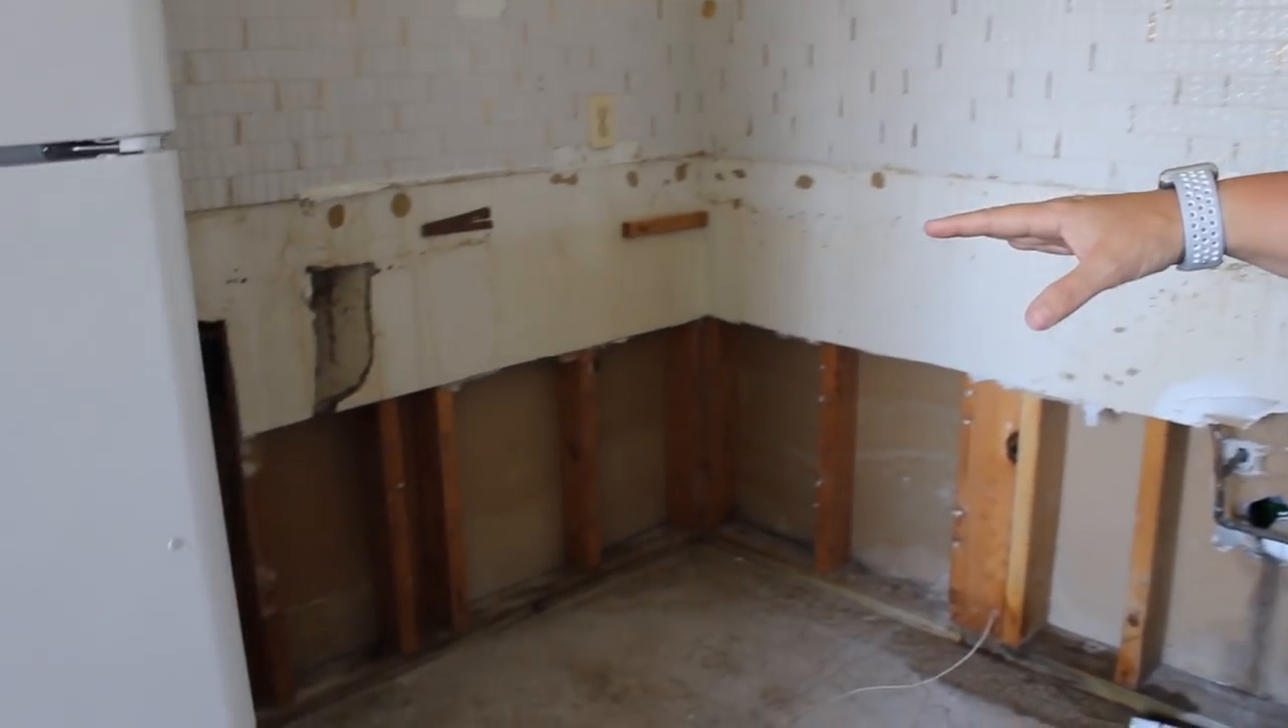But we're not completely done yet. So as you can see, we removed about 24 inches of drywall here.